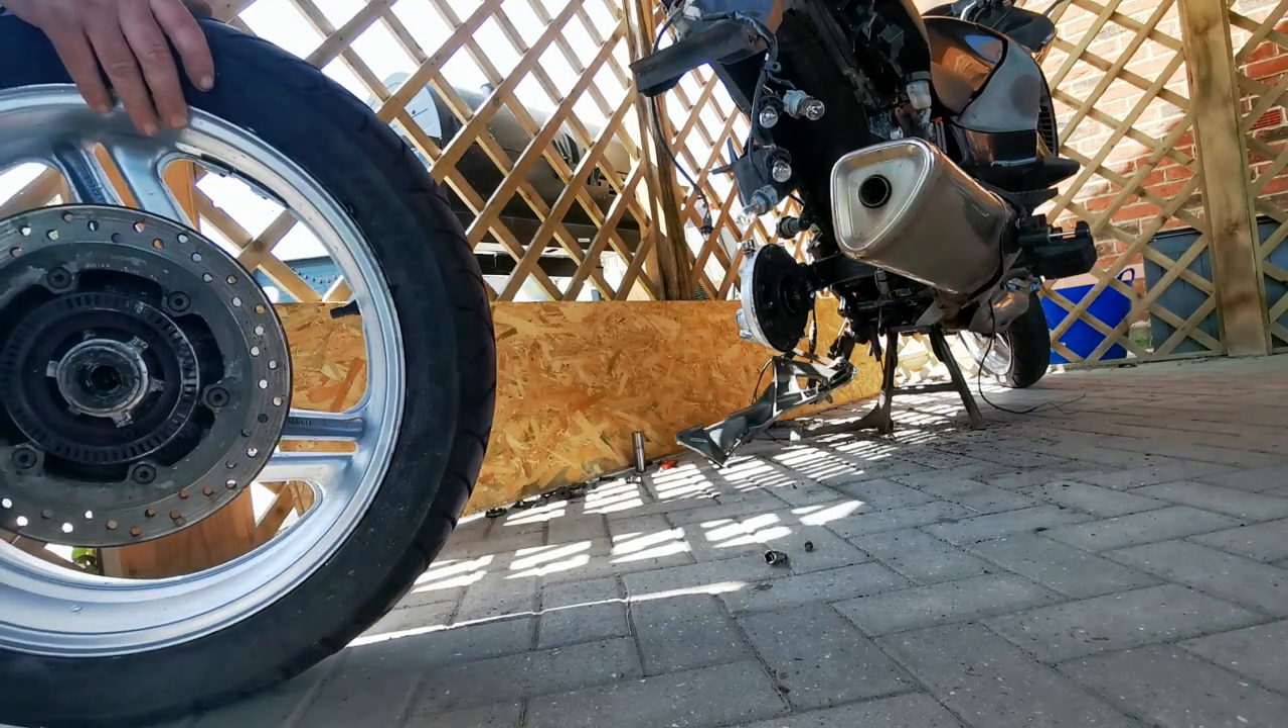Right, so I've got the, uh, the disc back on.